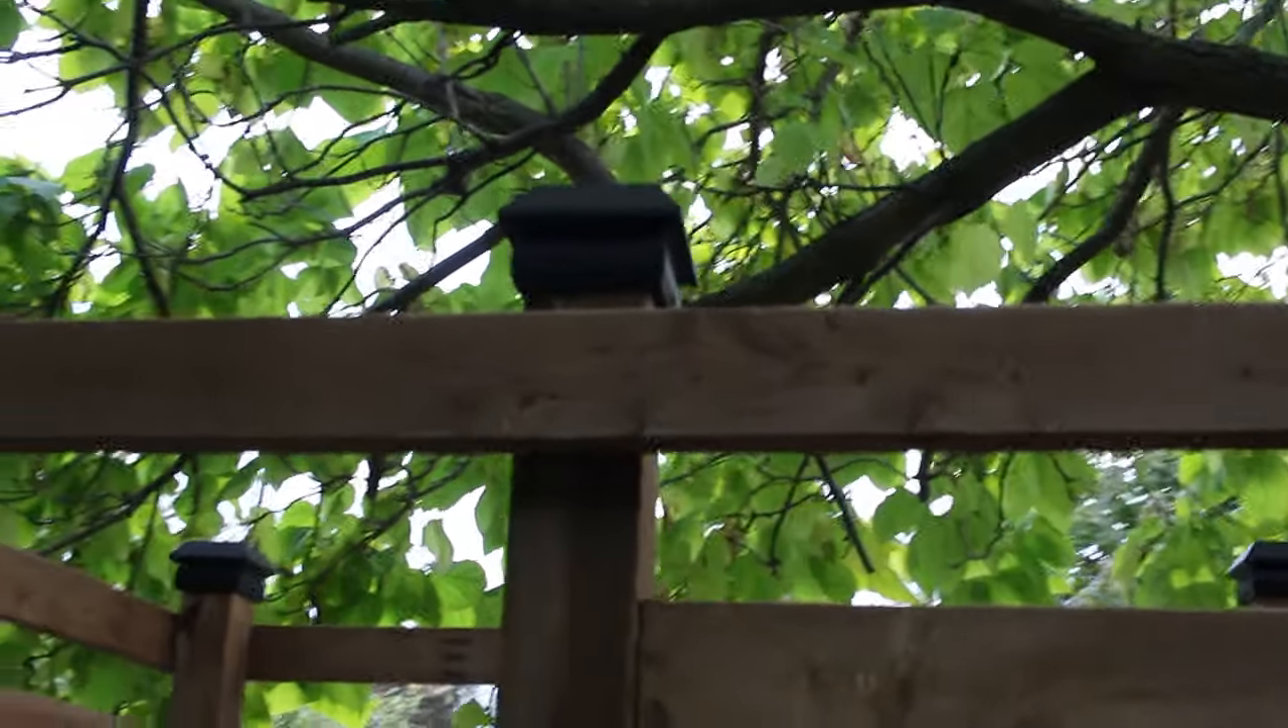And then we installed fence post caps to the top and this is important so that the water when it's raining won't fall right into your posts and start to rot away at the wood.